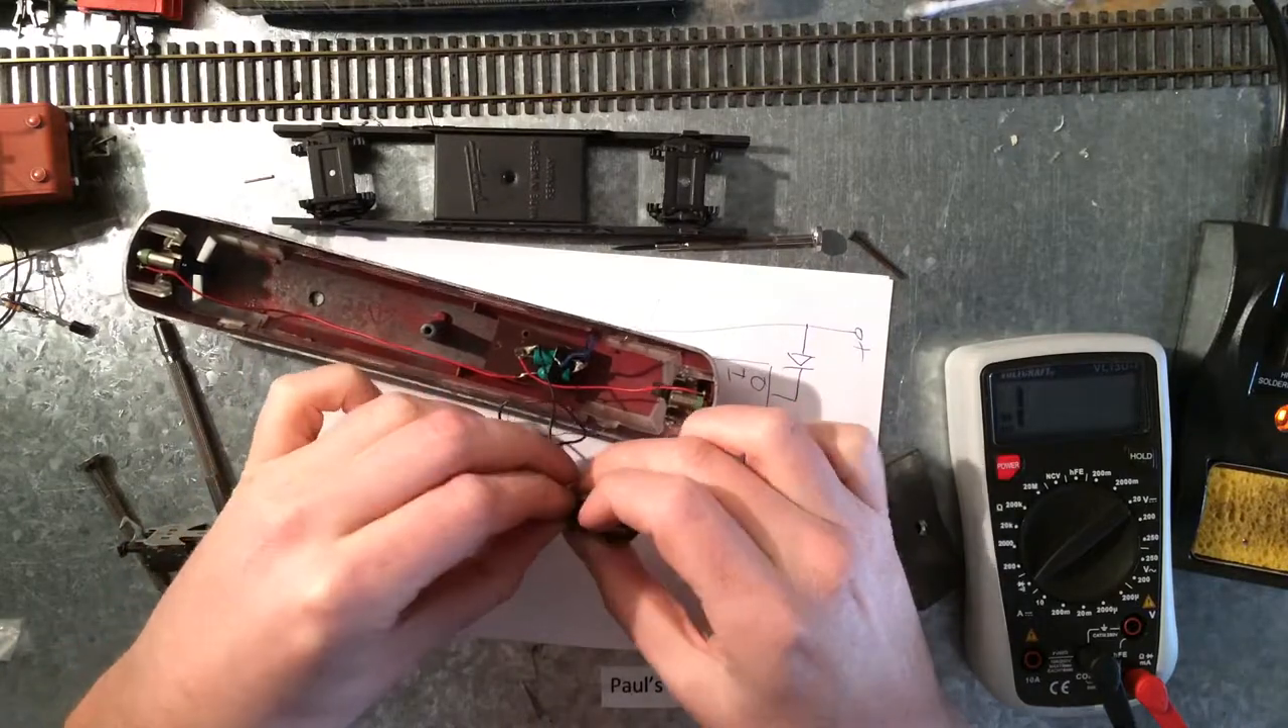It's now only a matter of putting the whole locomotive back together.